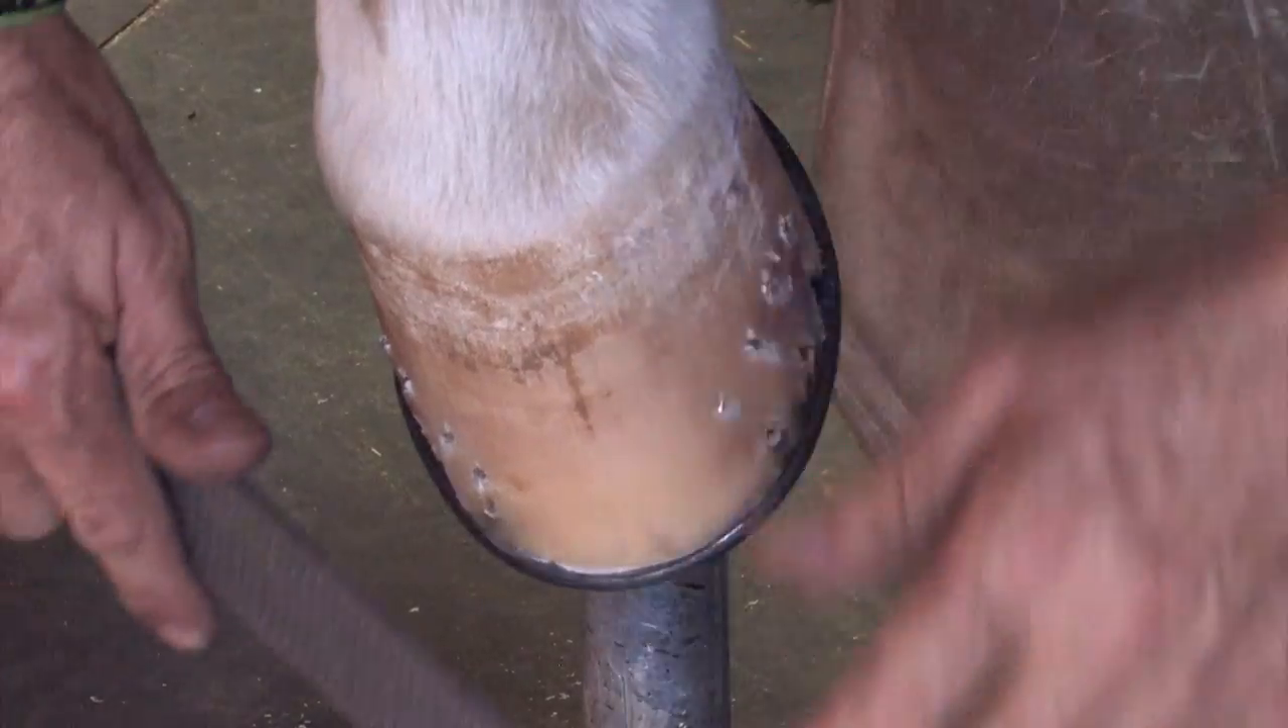Now we got the shoe nailed on.